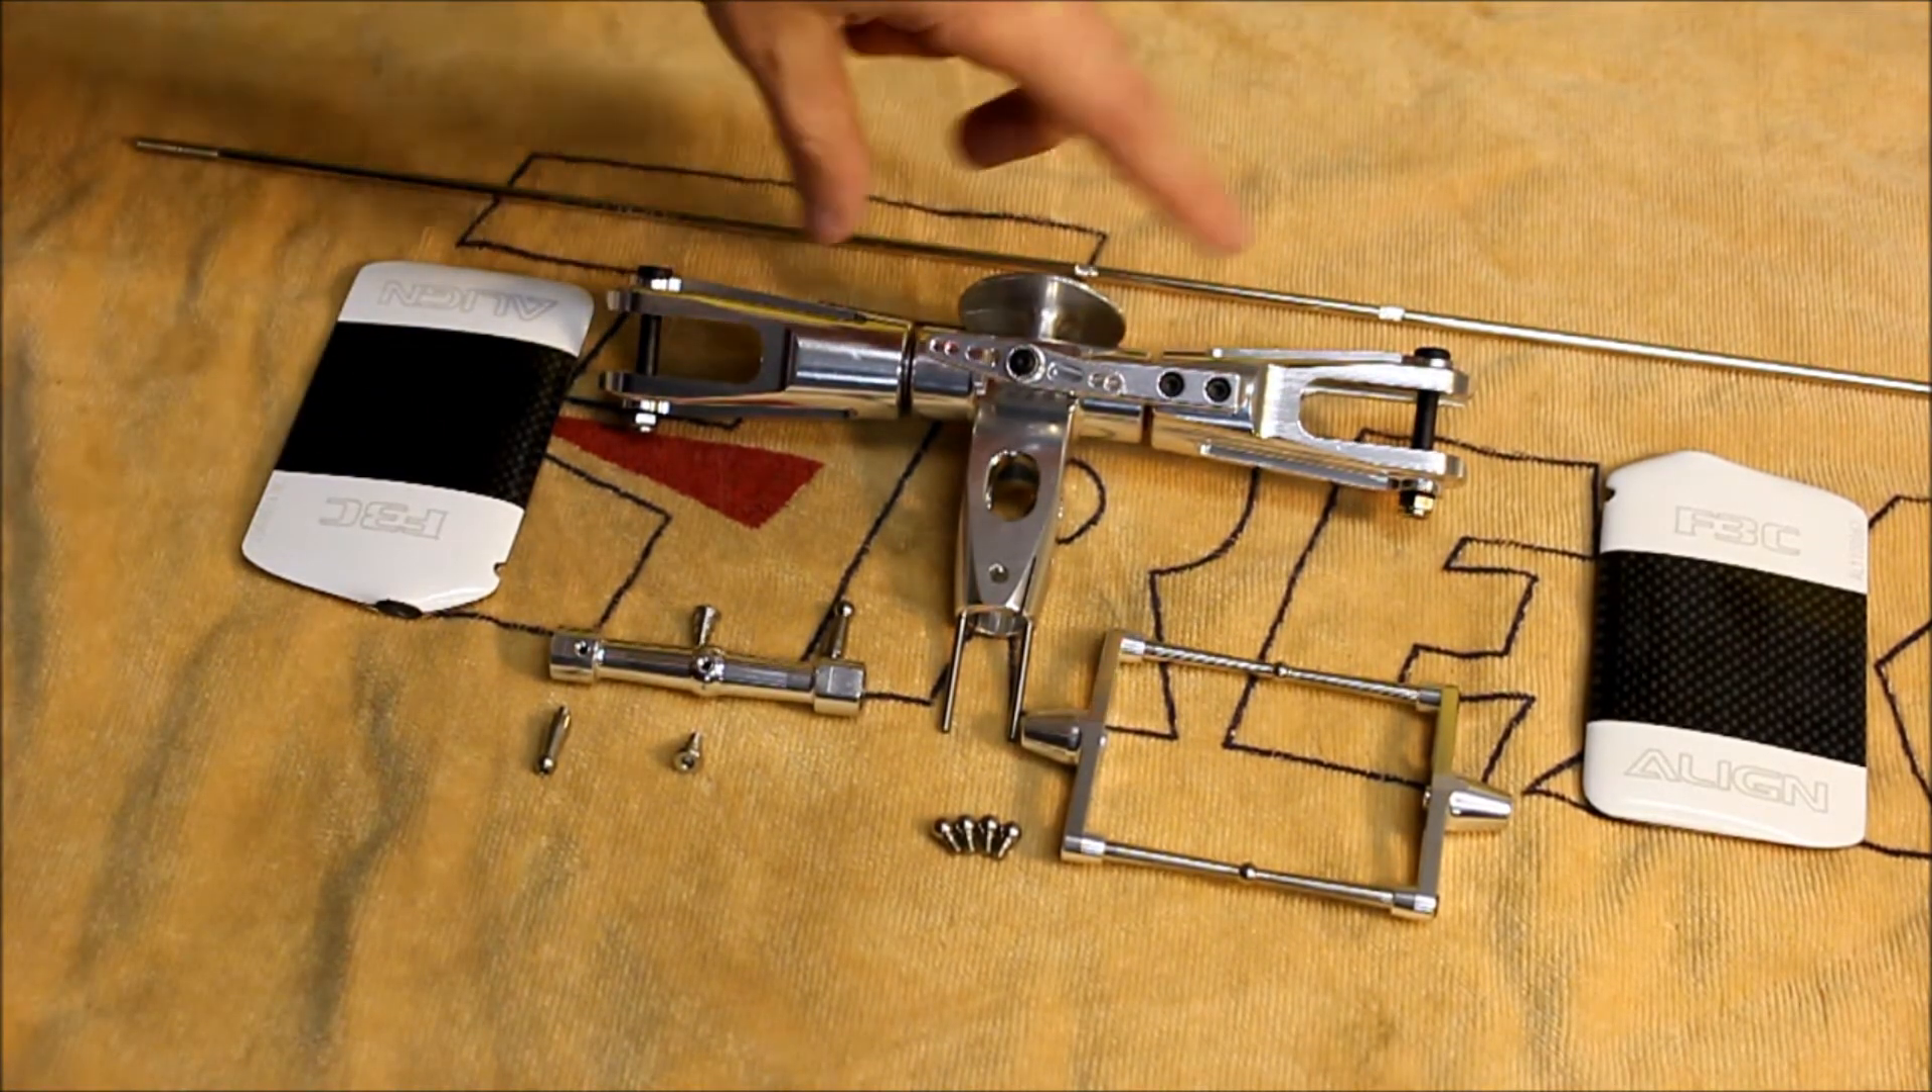Okay so here you can see the rotor, the main rotor grips bolted through by the spindle into our main rotor hub.